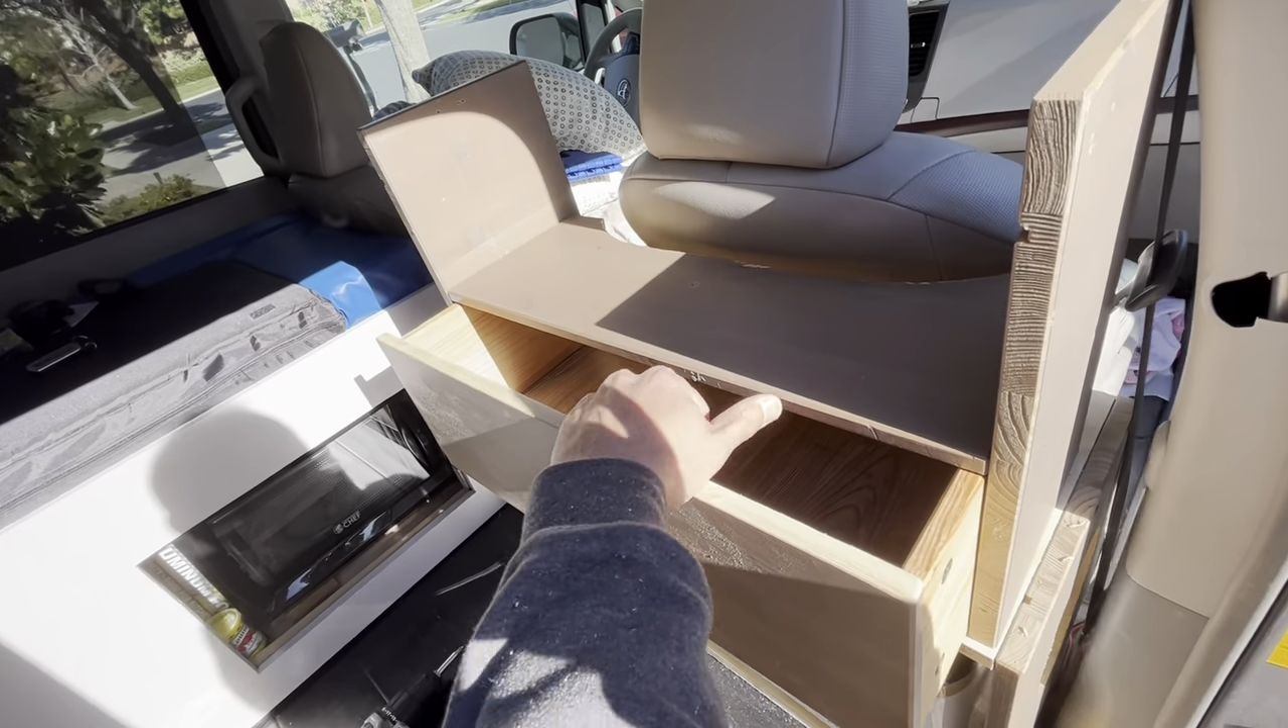This is the frame I got the bottom drawer in.